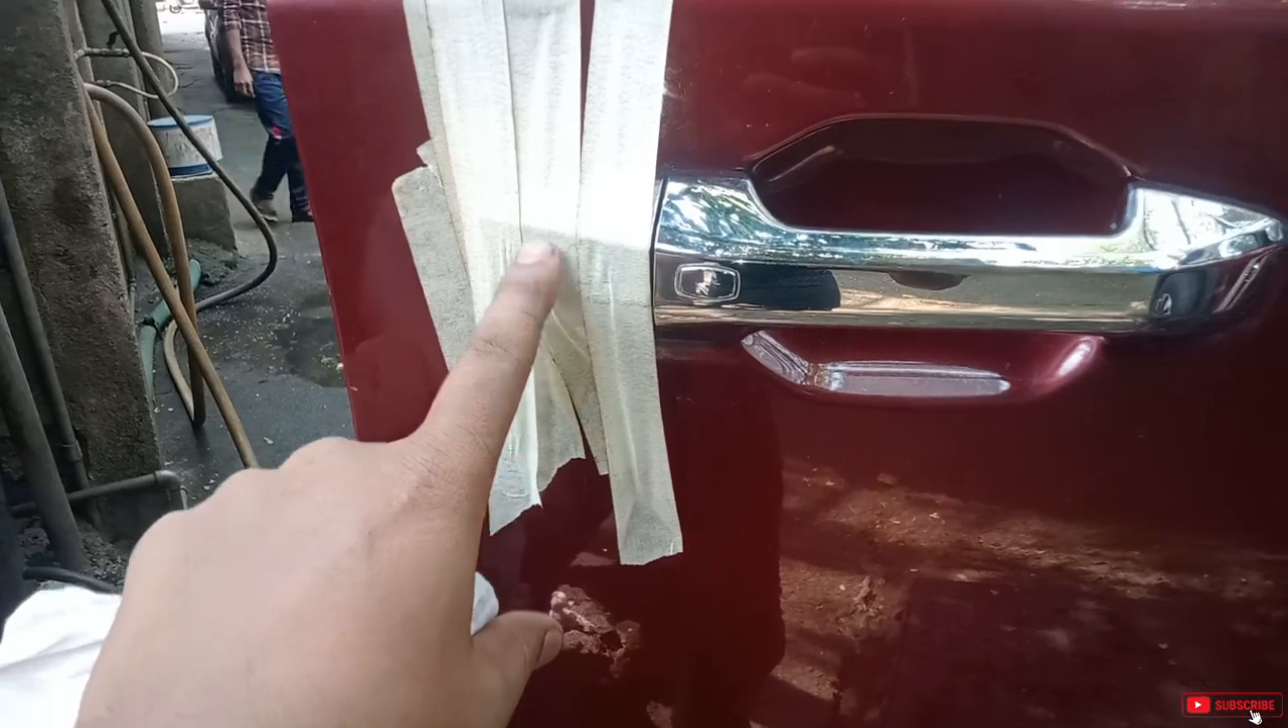हमने डोर हैंडल भी फिट कर दिया है।